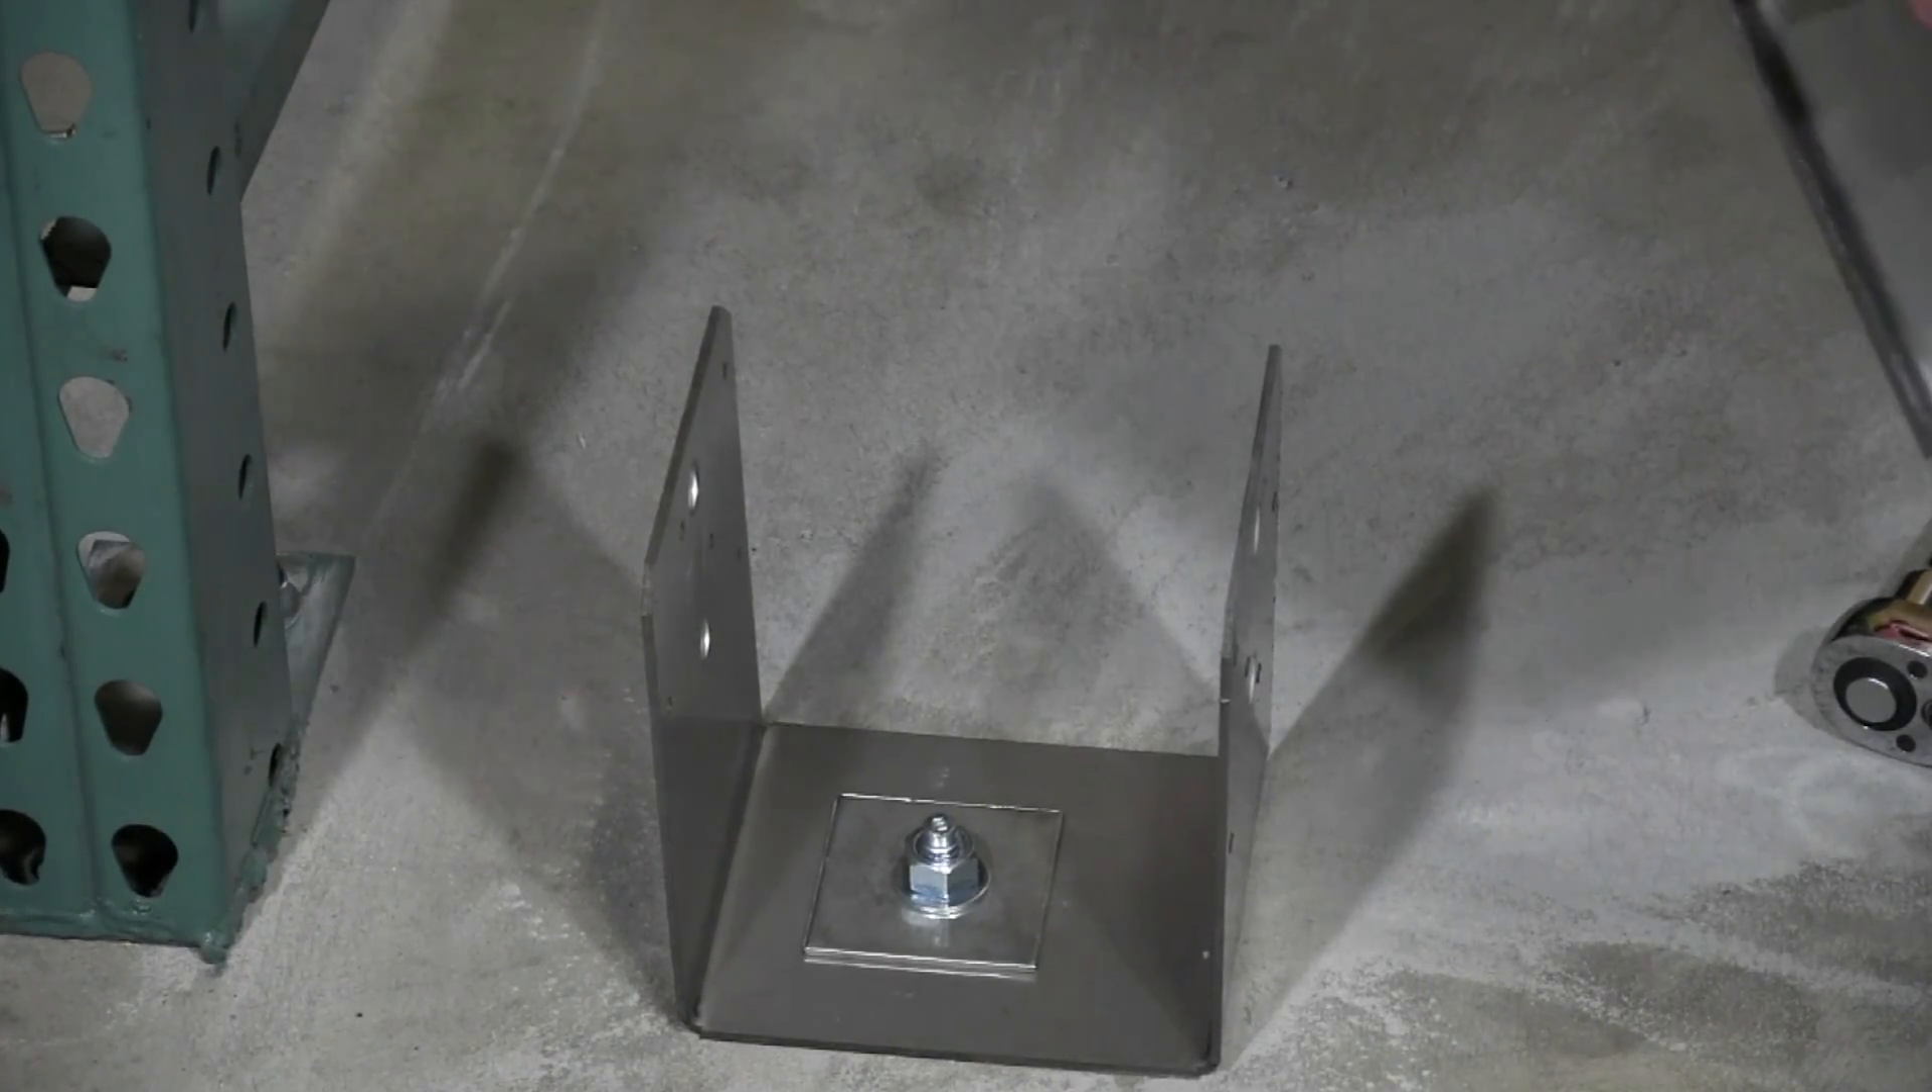It is now that post base is now installed.